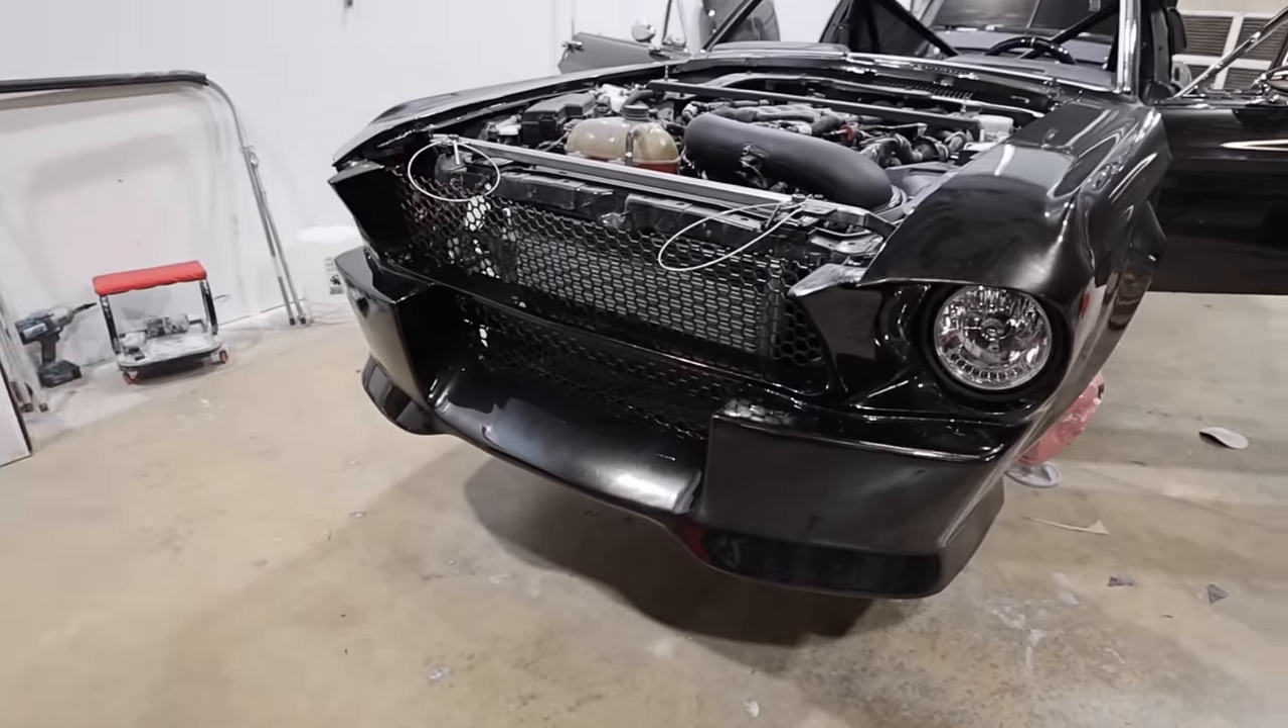Kyle got the grills in.